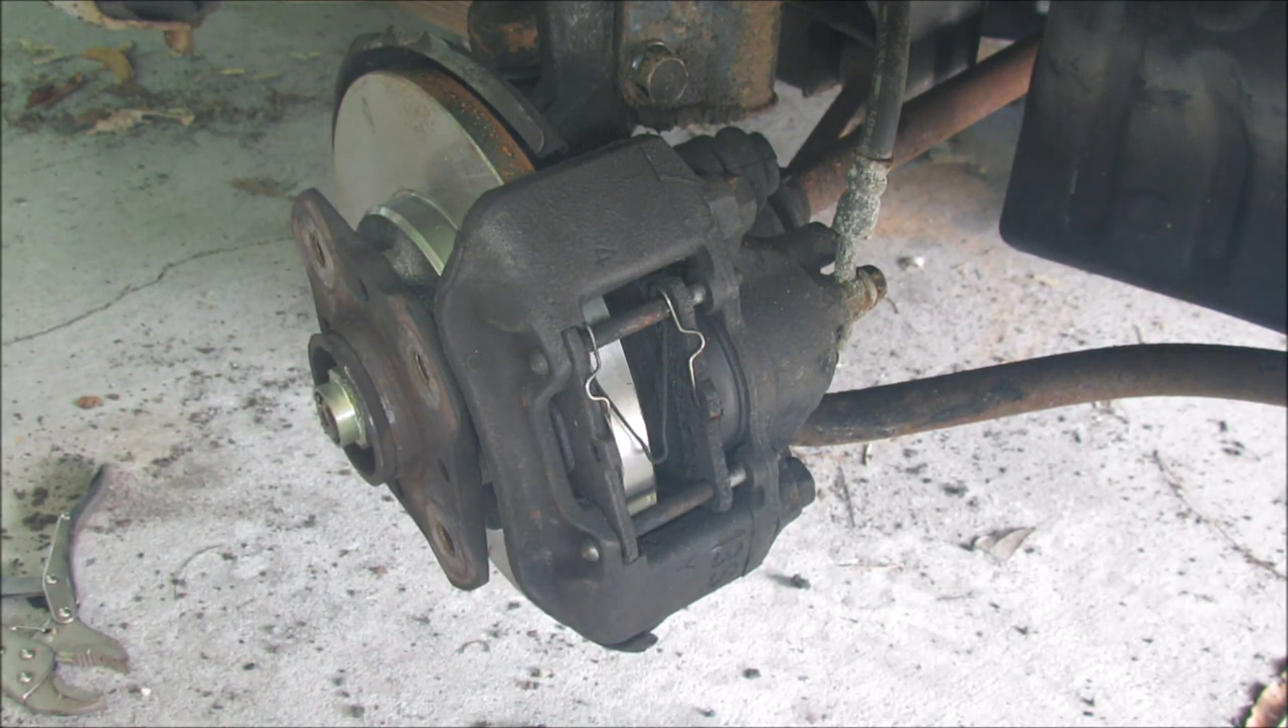Alright. As you can see, we reinstalled the spindle knuckle assembly, put all of our bolts back in and put the caliper back on with the old brakes in it.